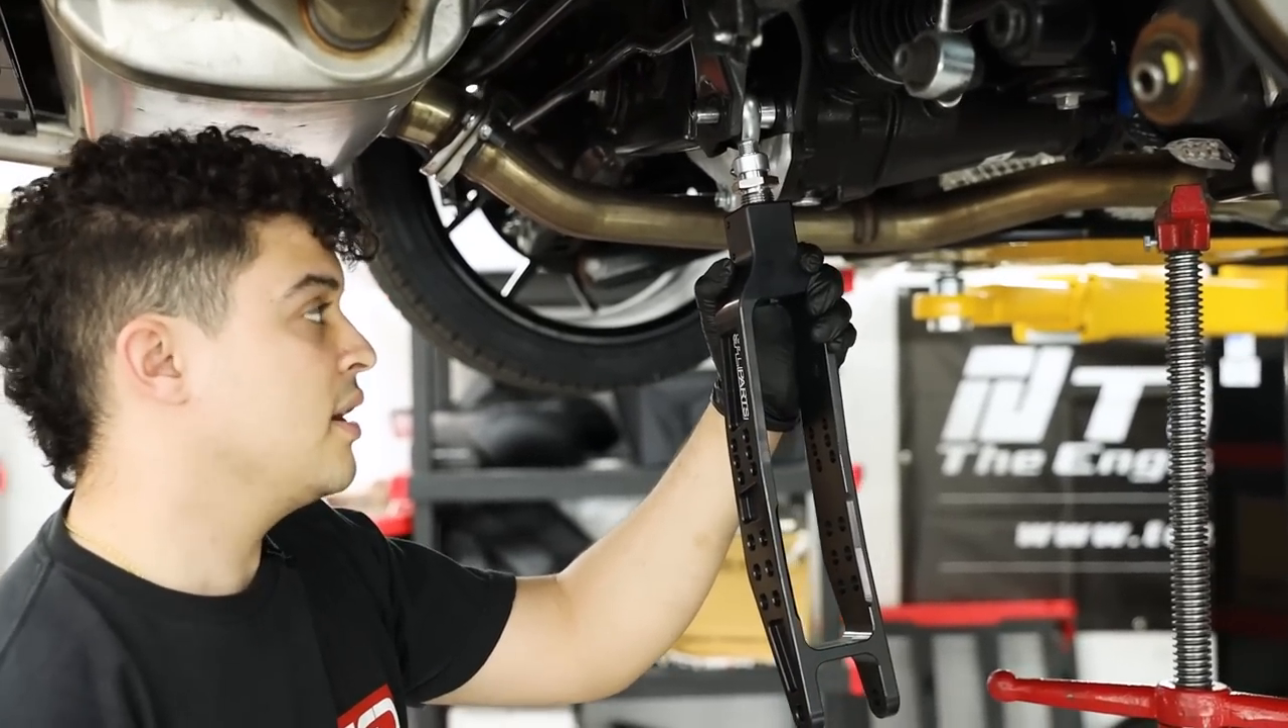All right so we've got the OEM arm off and we're getting the SPL arm on.